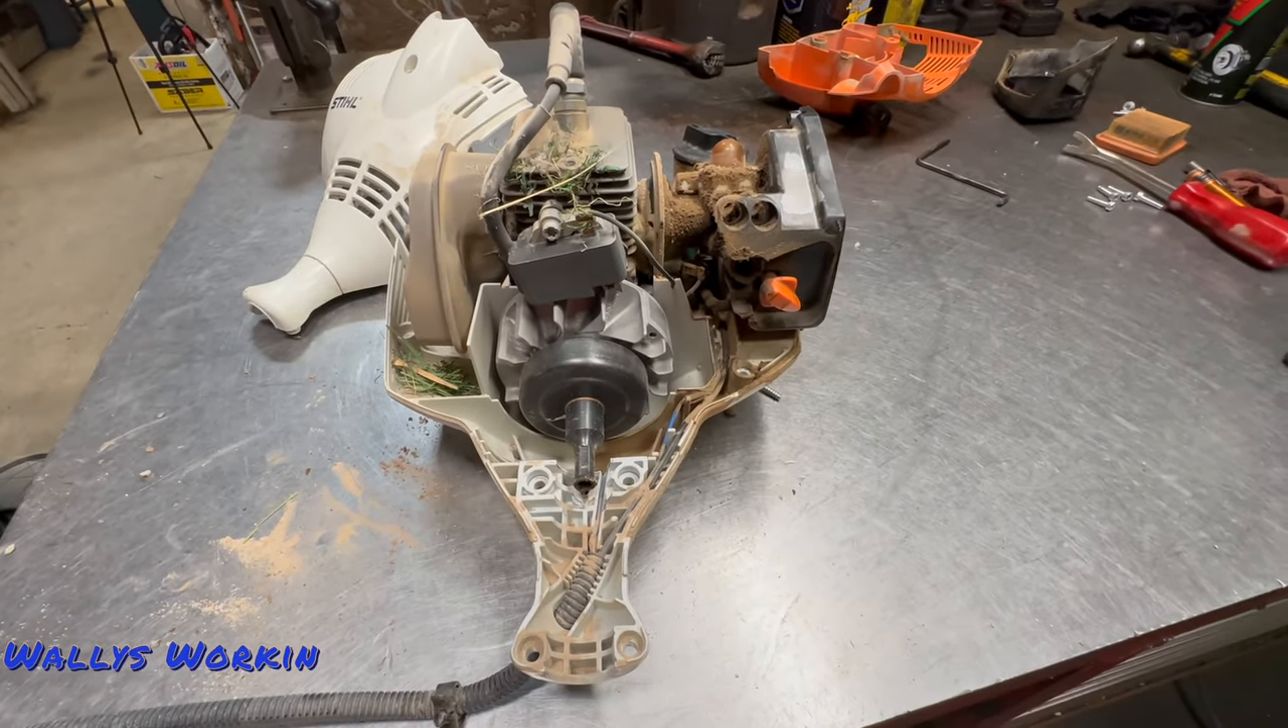Okay, I pulled this engine off the unit and I pulled the housing off of it.